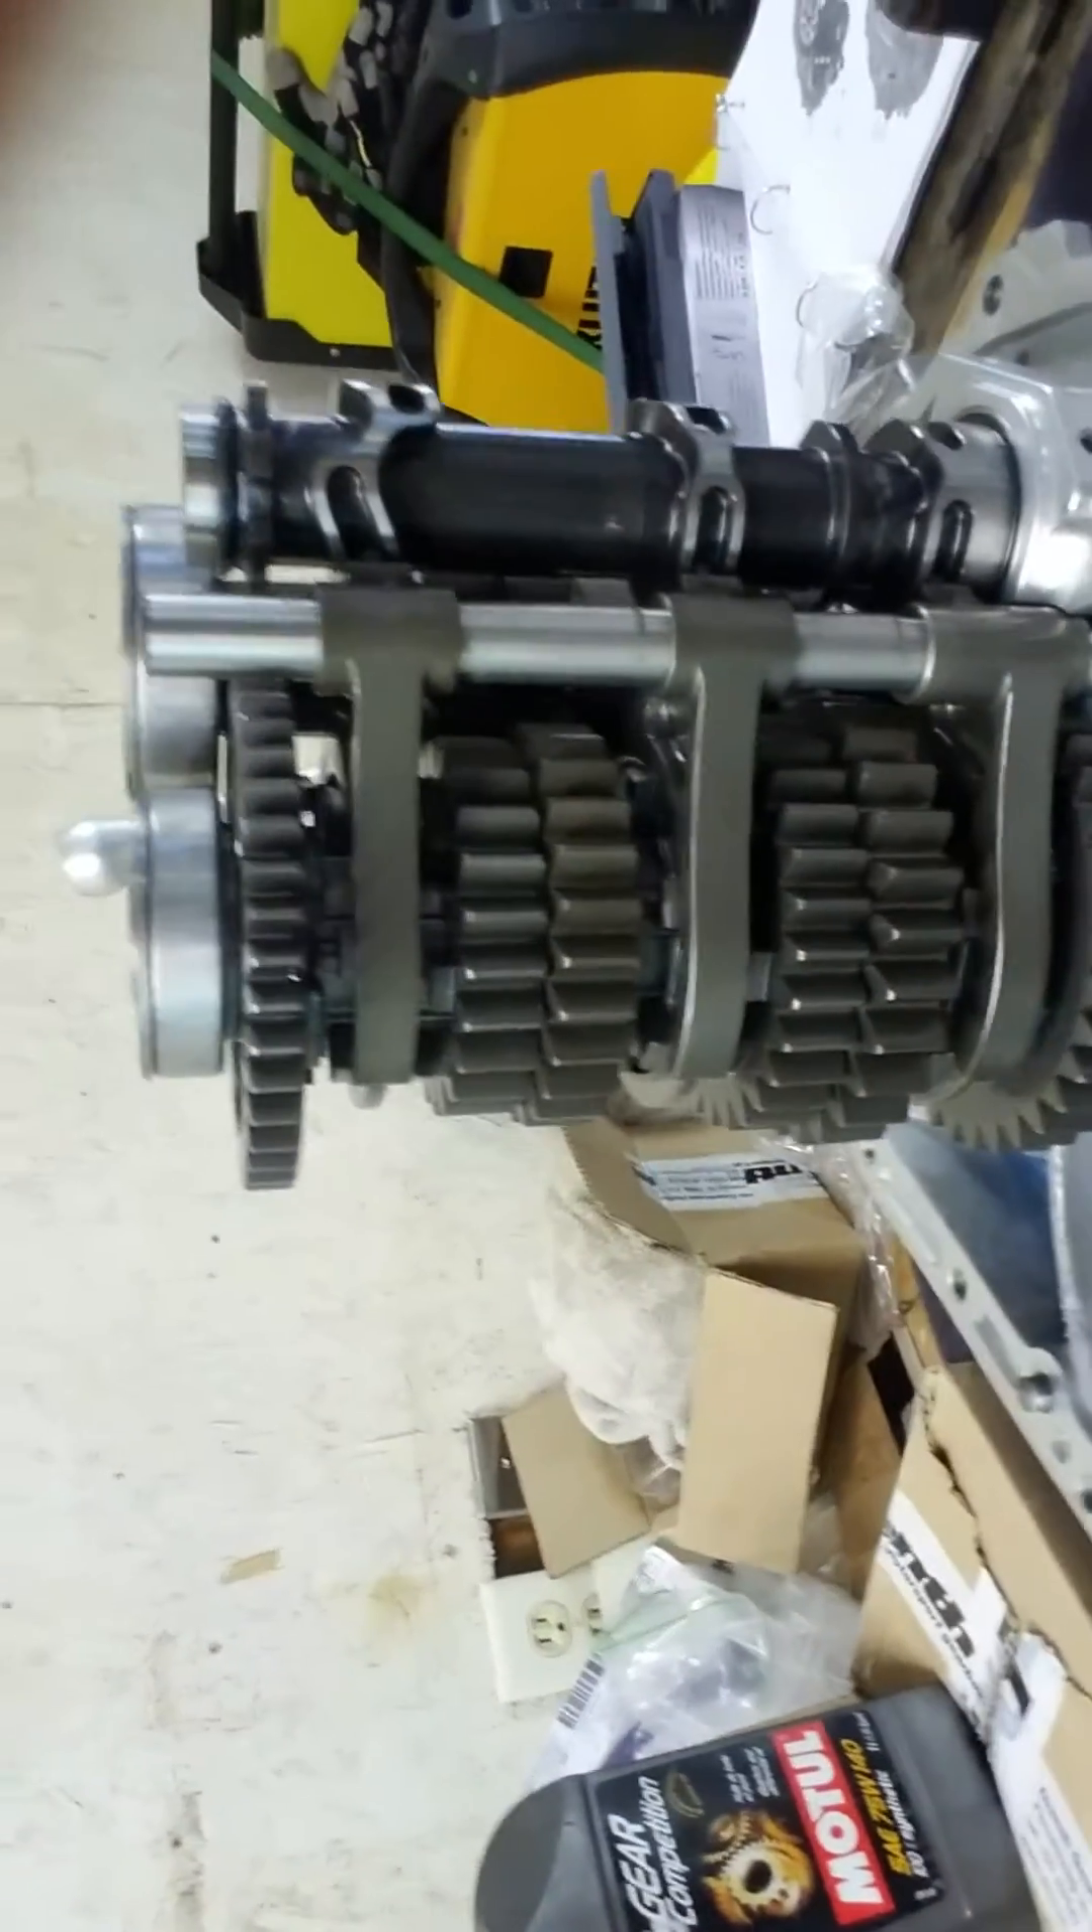So, we assembled all the gears on both shafts.